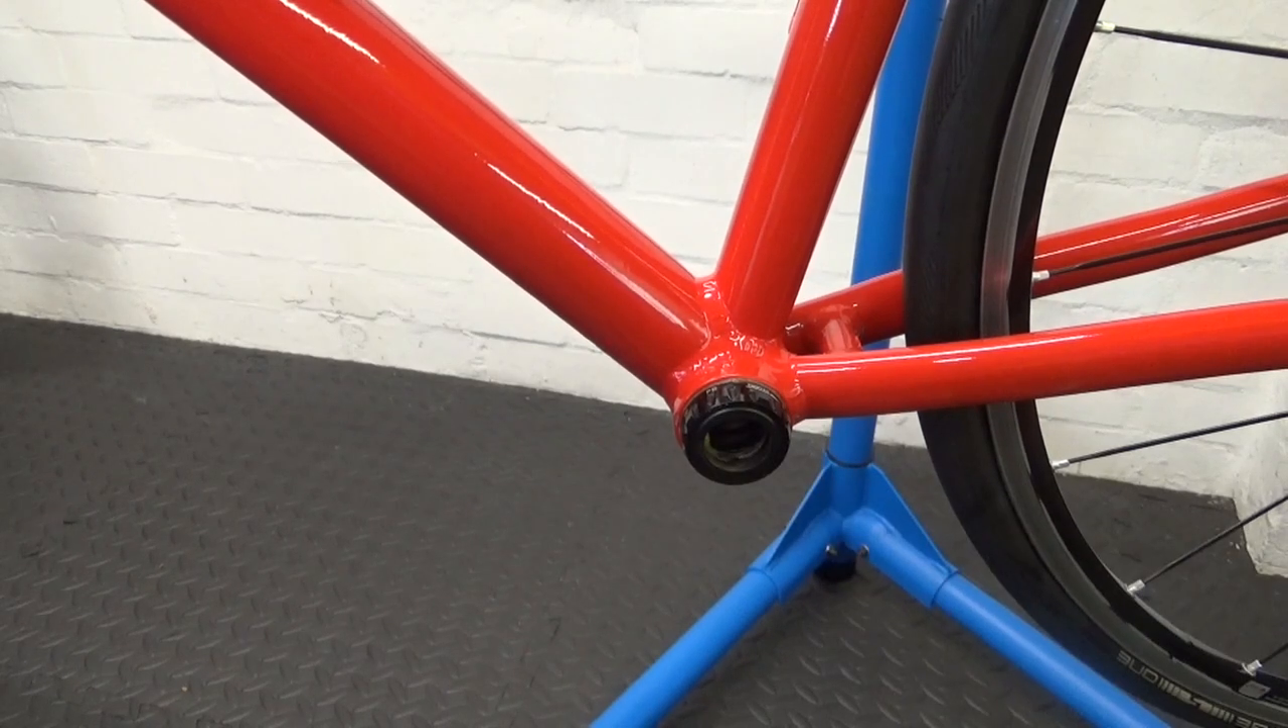So that's the bottom bracket installed.